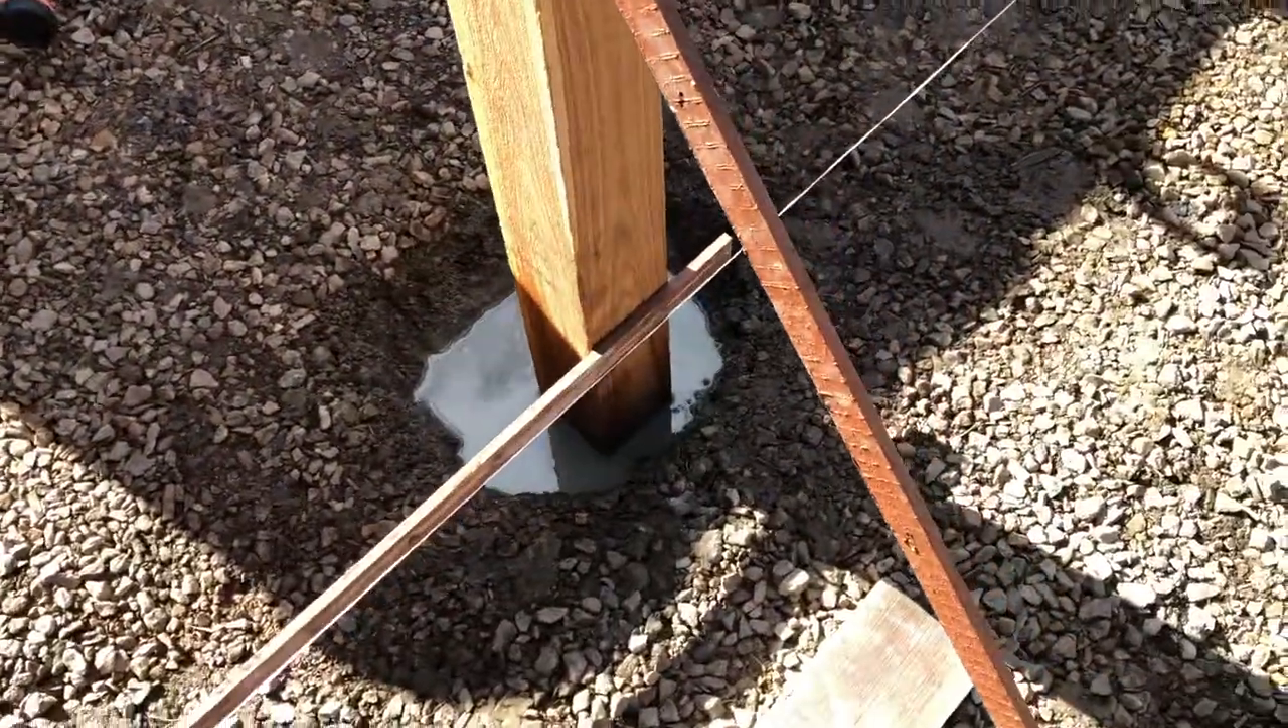We've poured the concrete in and we put an extra stay up here to hold it vertical as well.